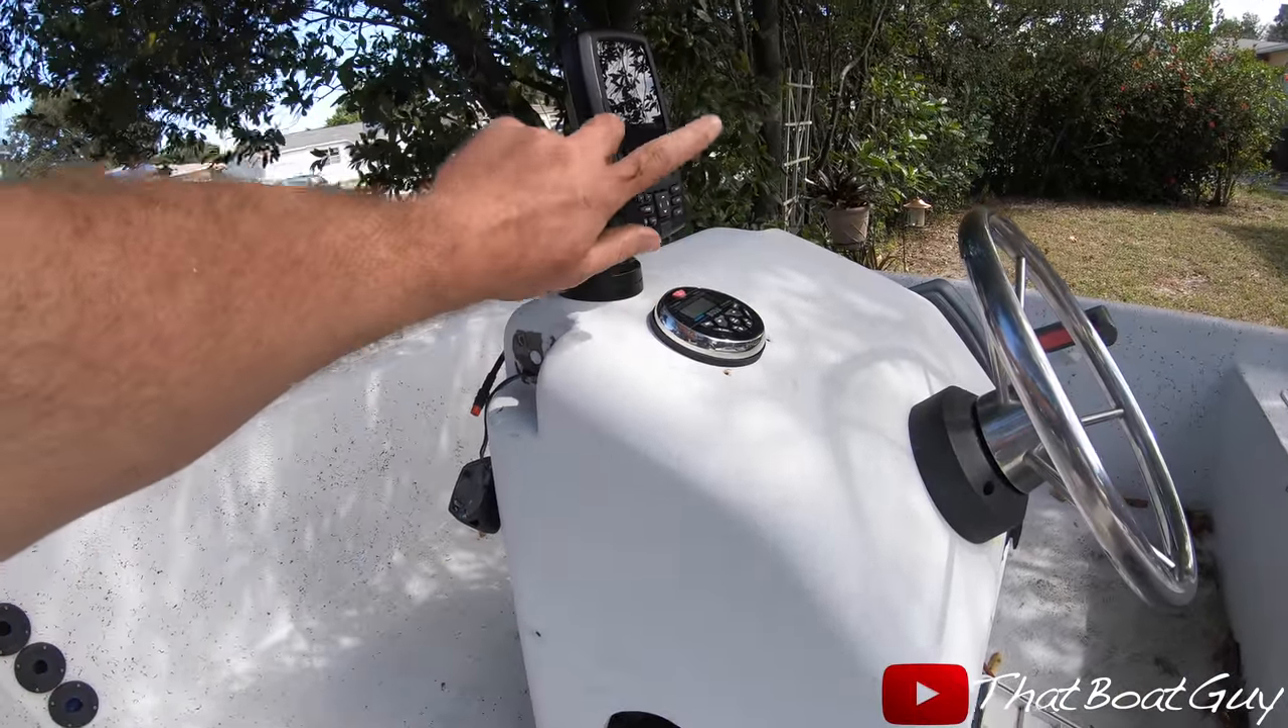All right, I got my GPS and fish finder installed.